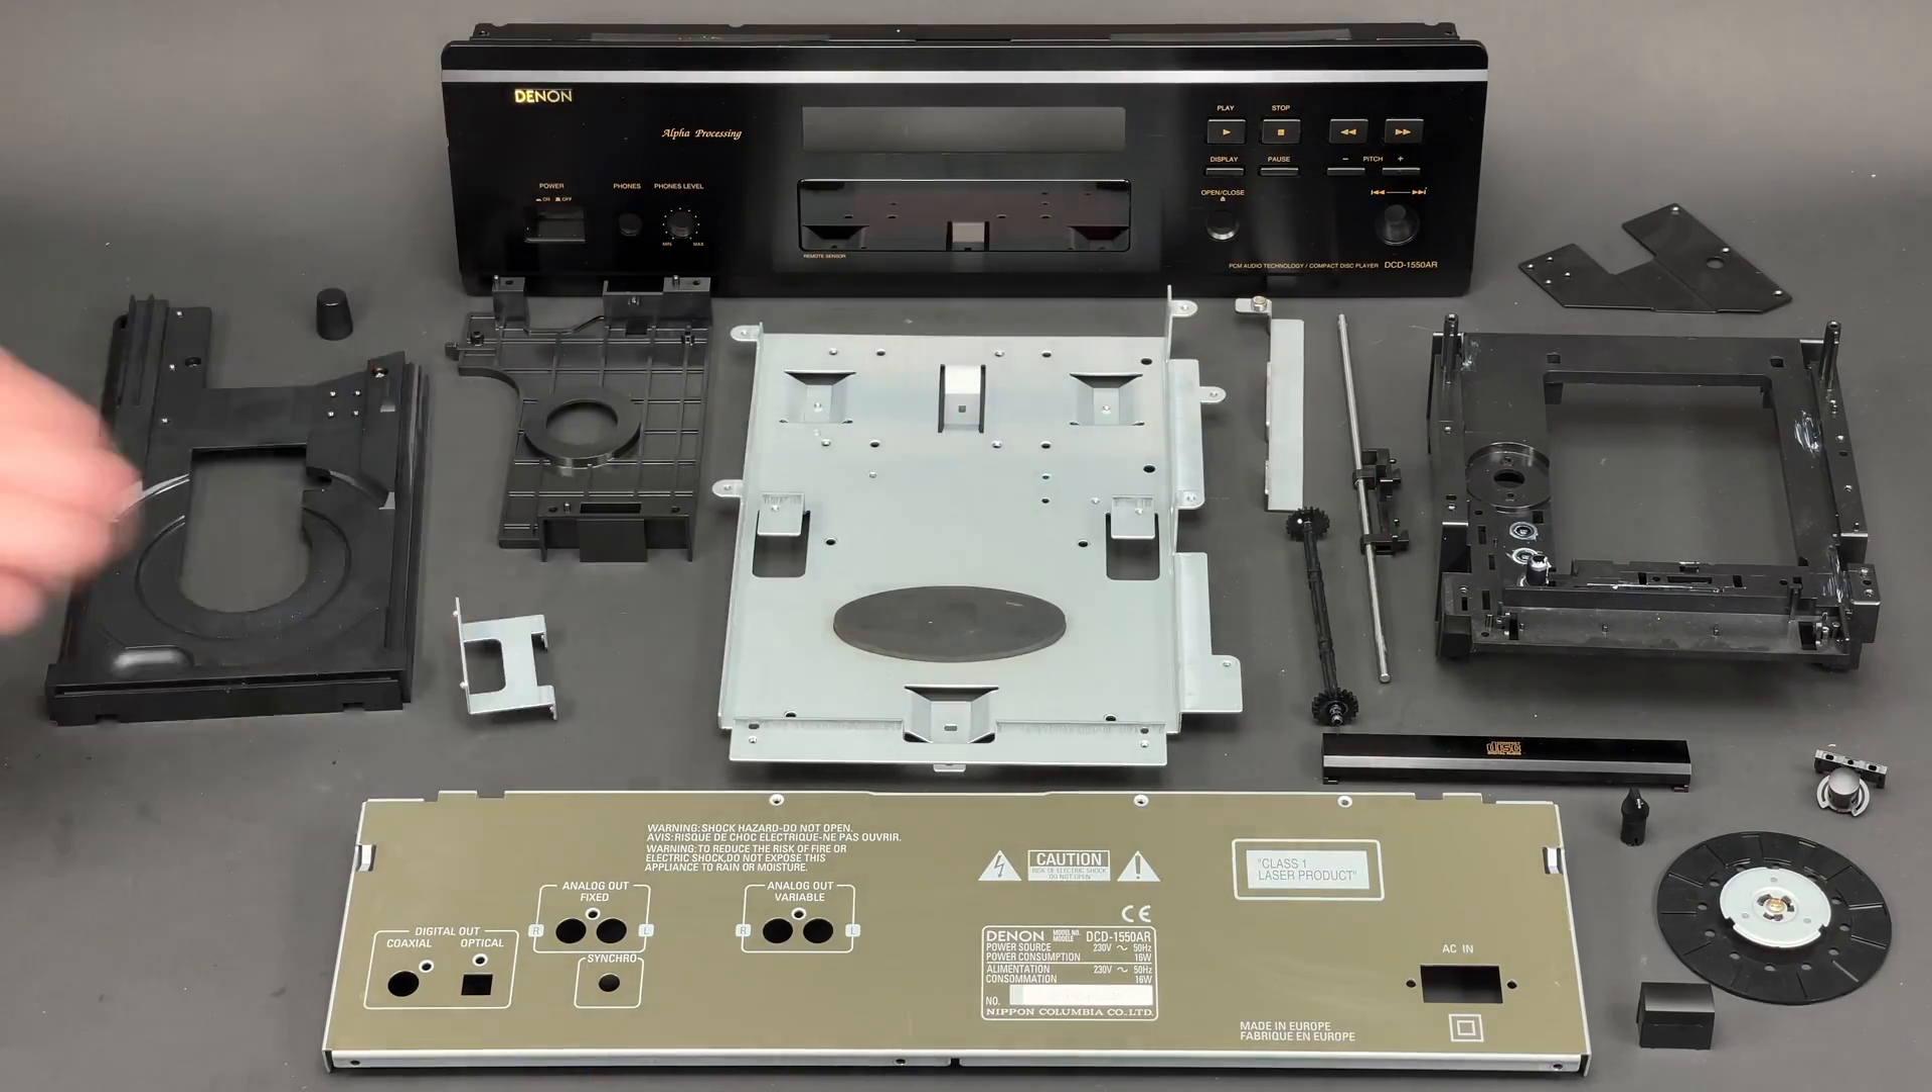So that's the Denon DCD1550AR fully disassembled.